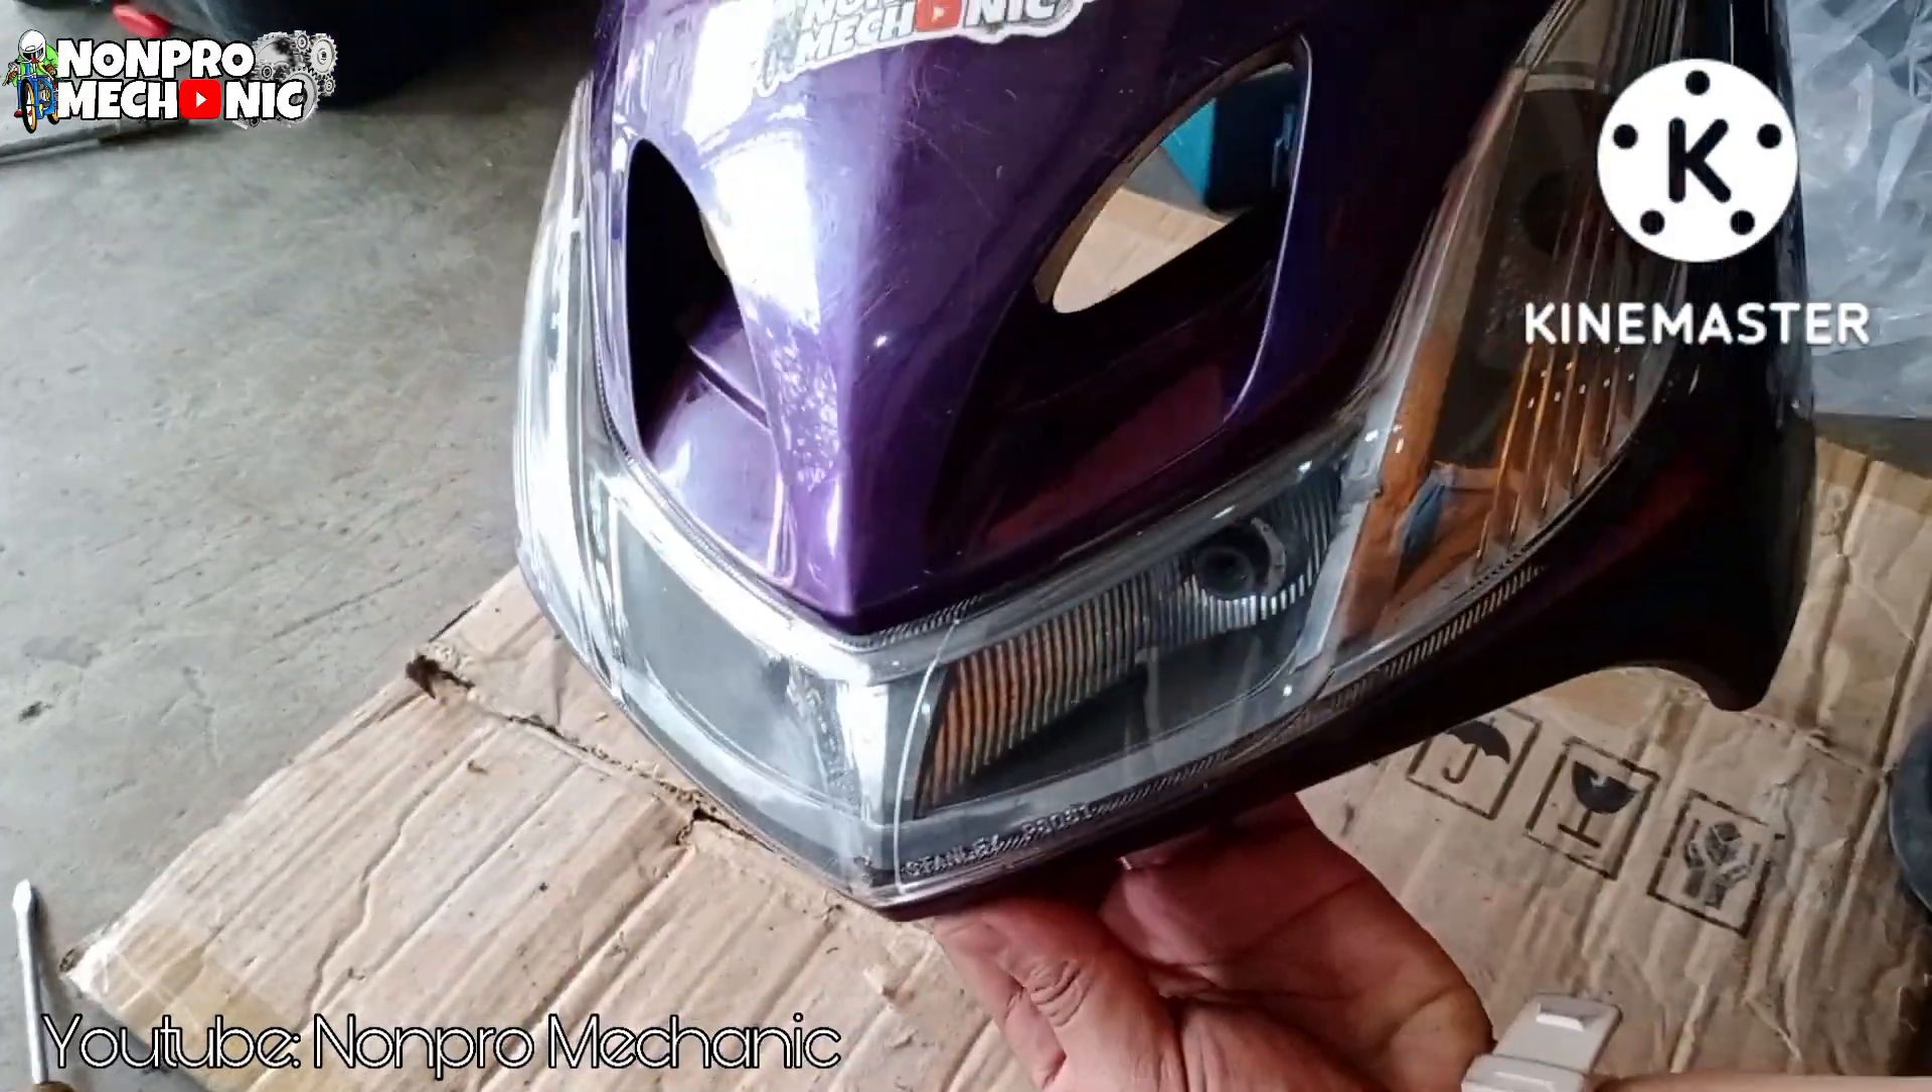Nakasalpak na po natin yung lens. Ang ganda na oh.